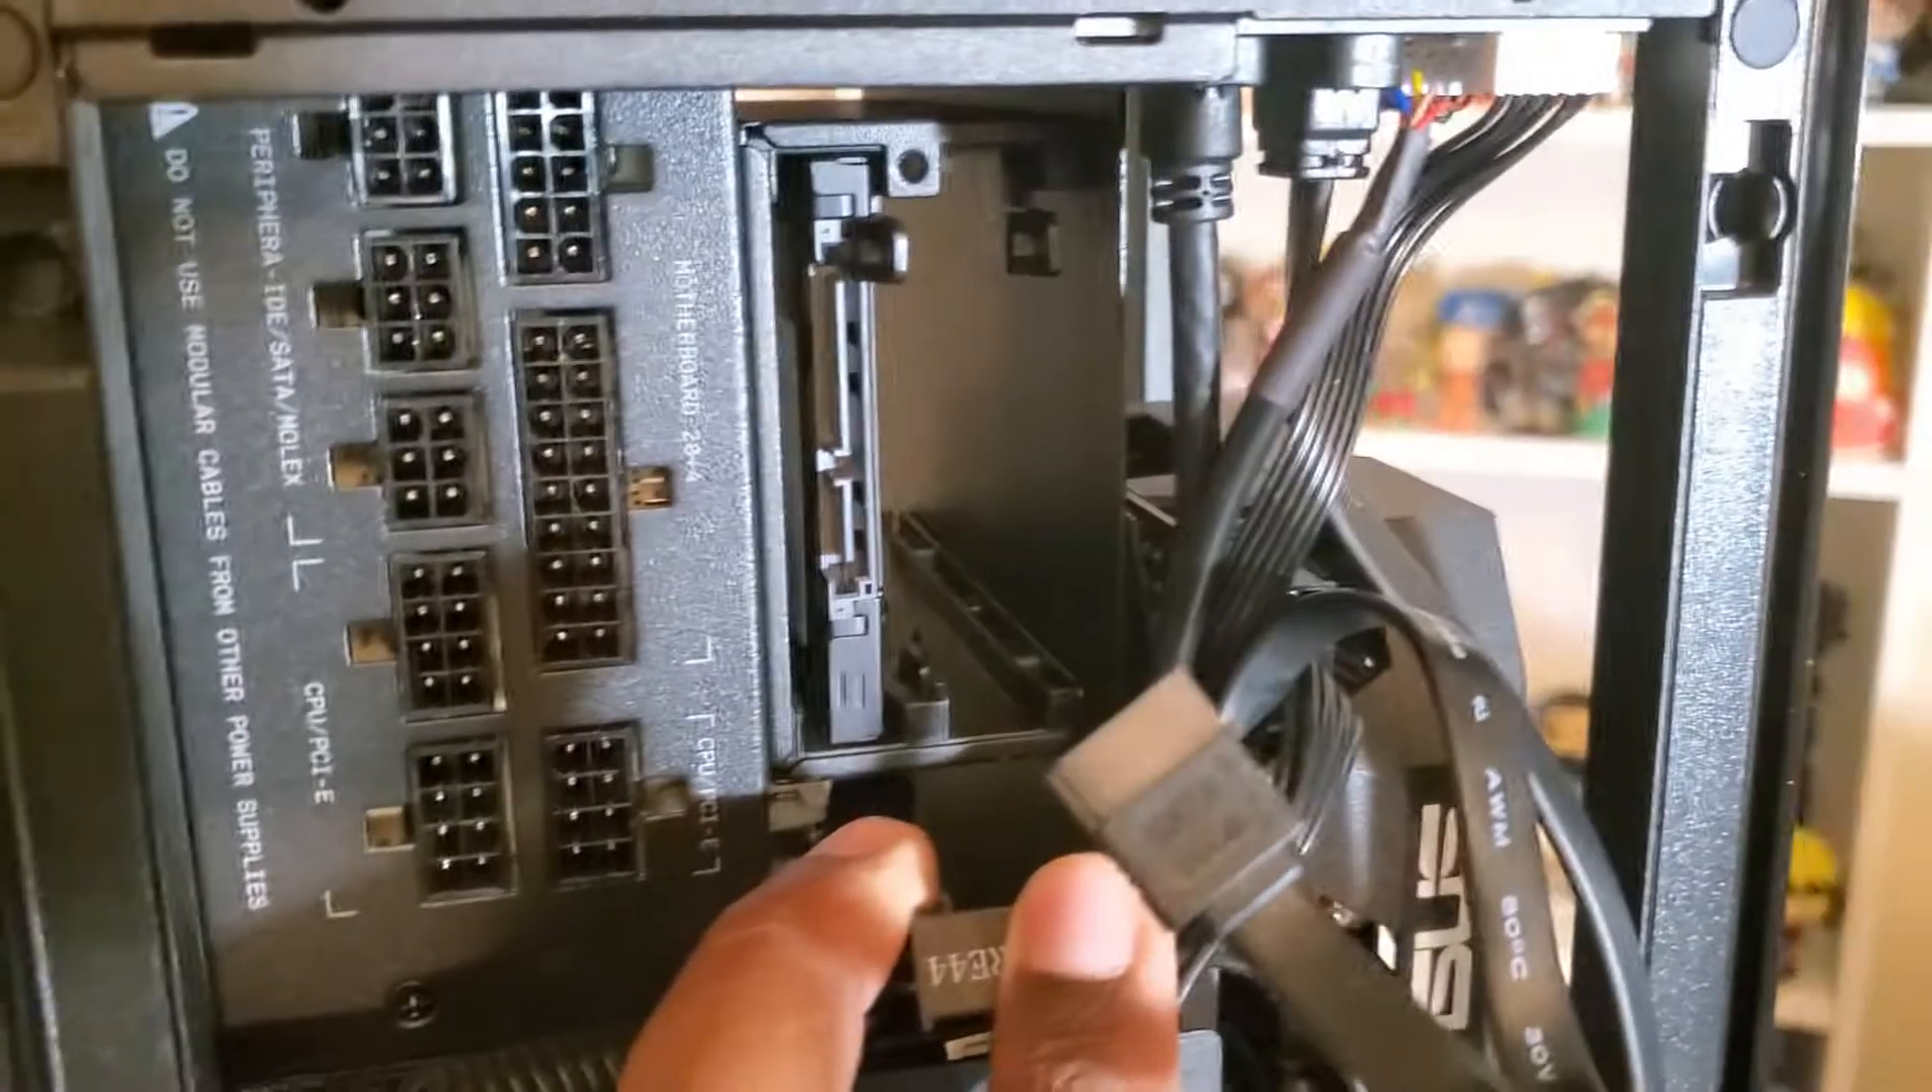Okay so now we got all the cables removed from here.